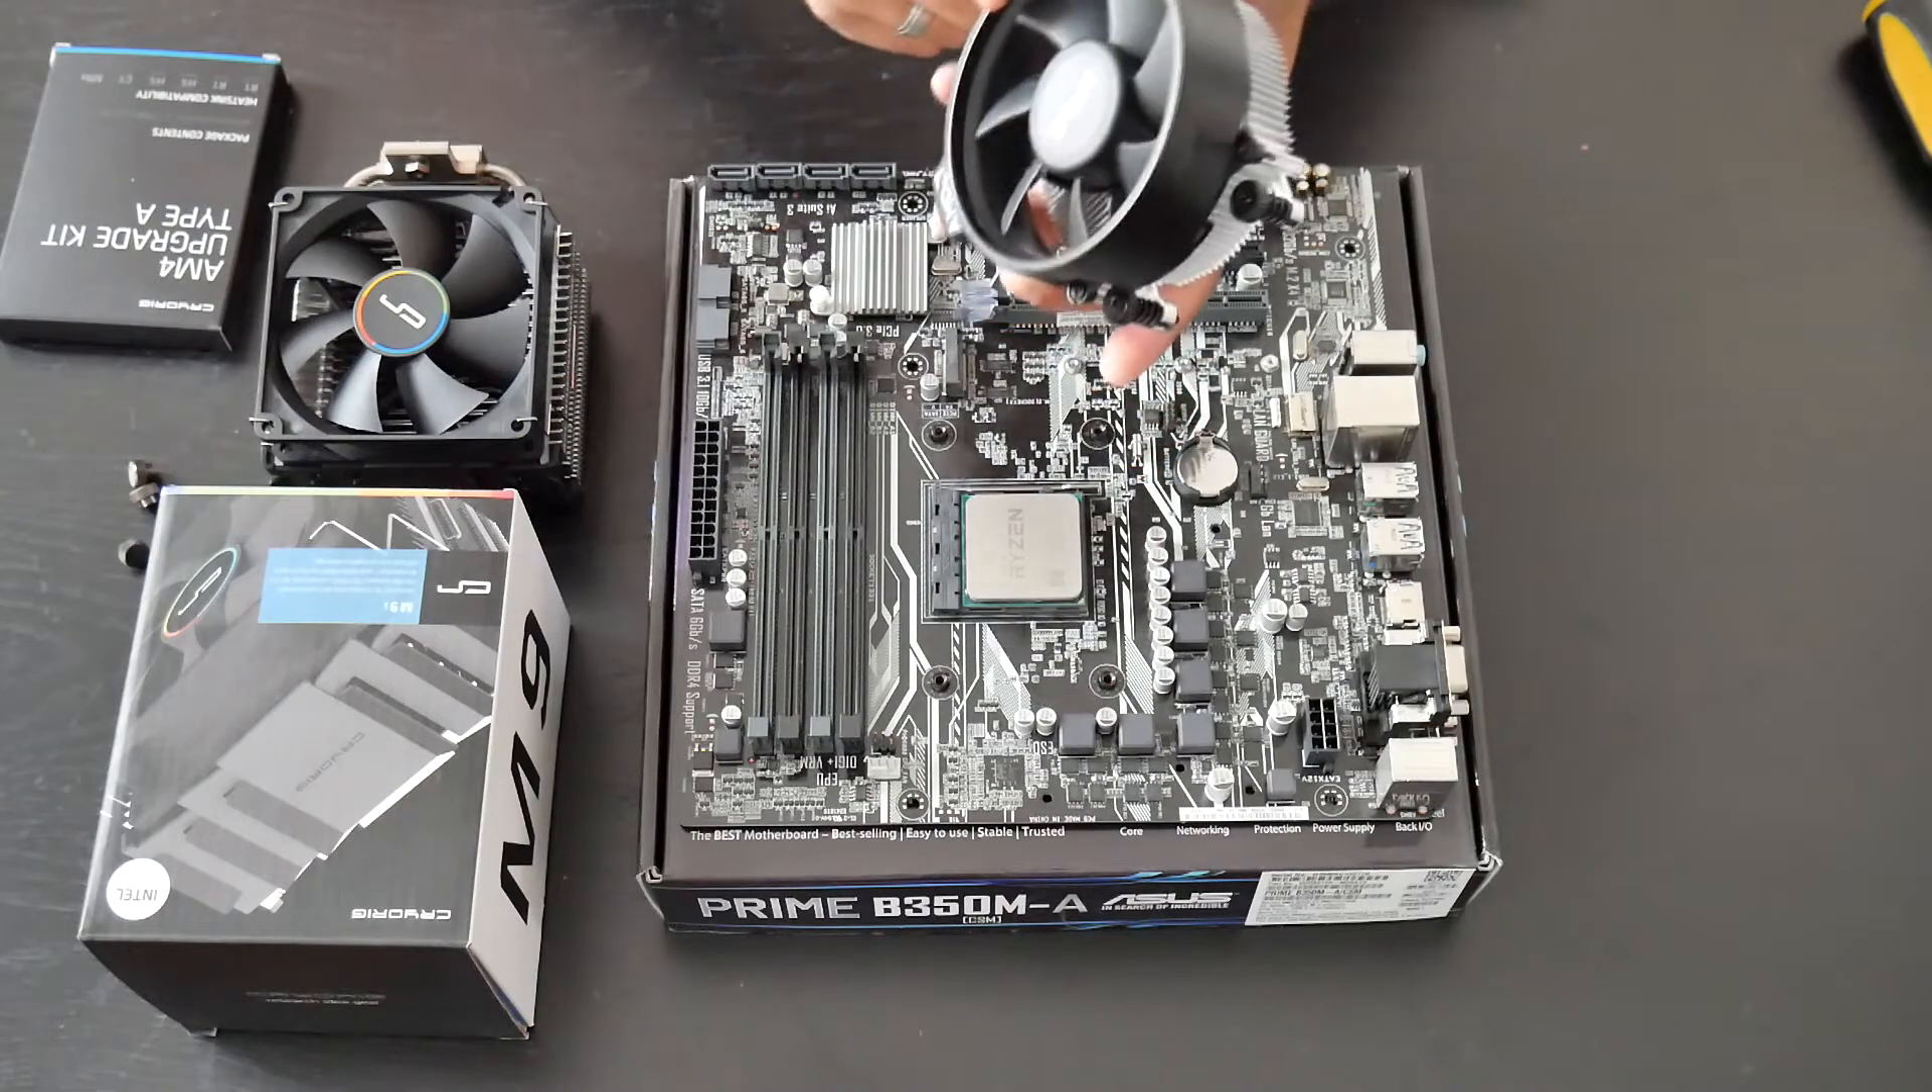I just took the stock cooler off.